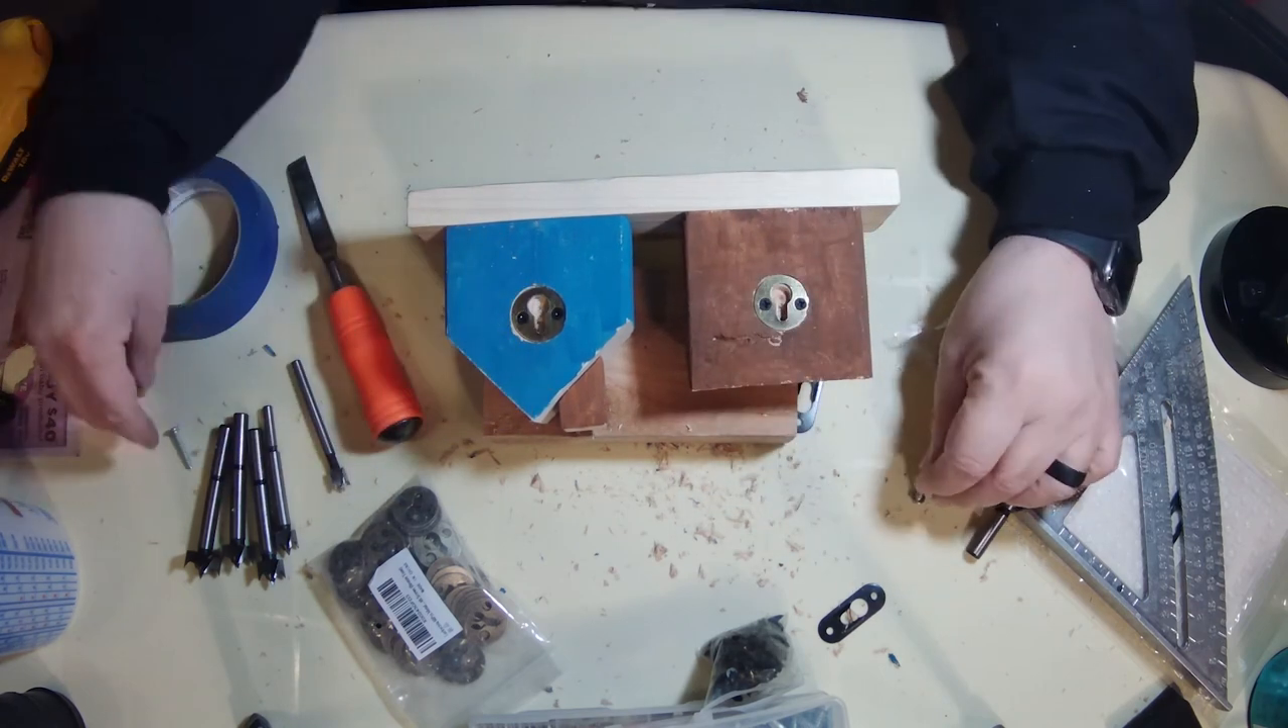We got both keyhole hangers installed.